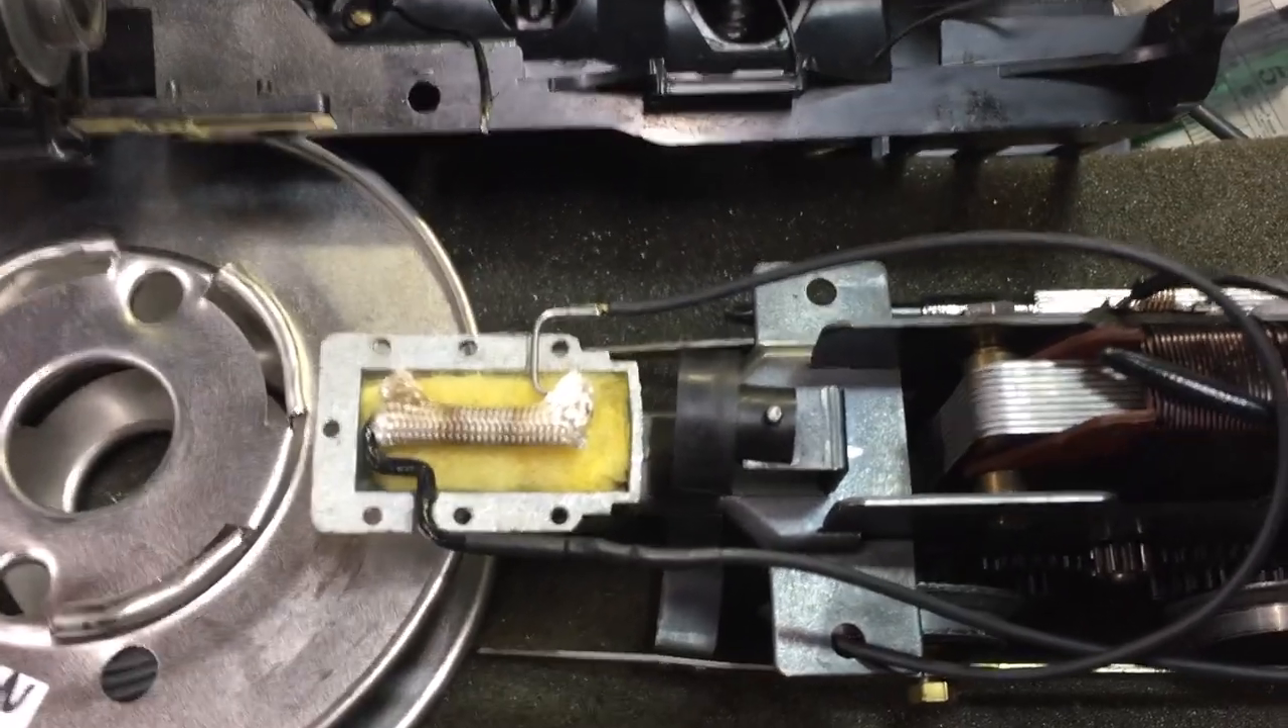See I've soldered wires to the element.